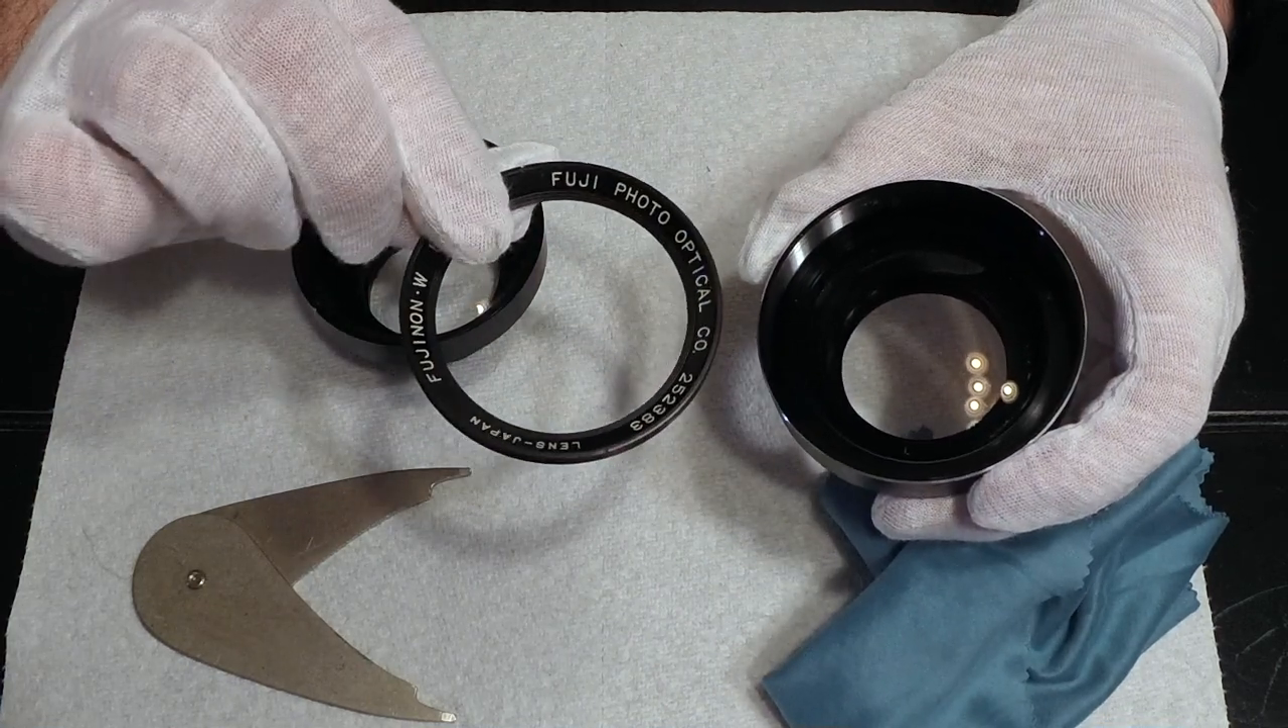So there I've got the retaining ring out now.